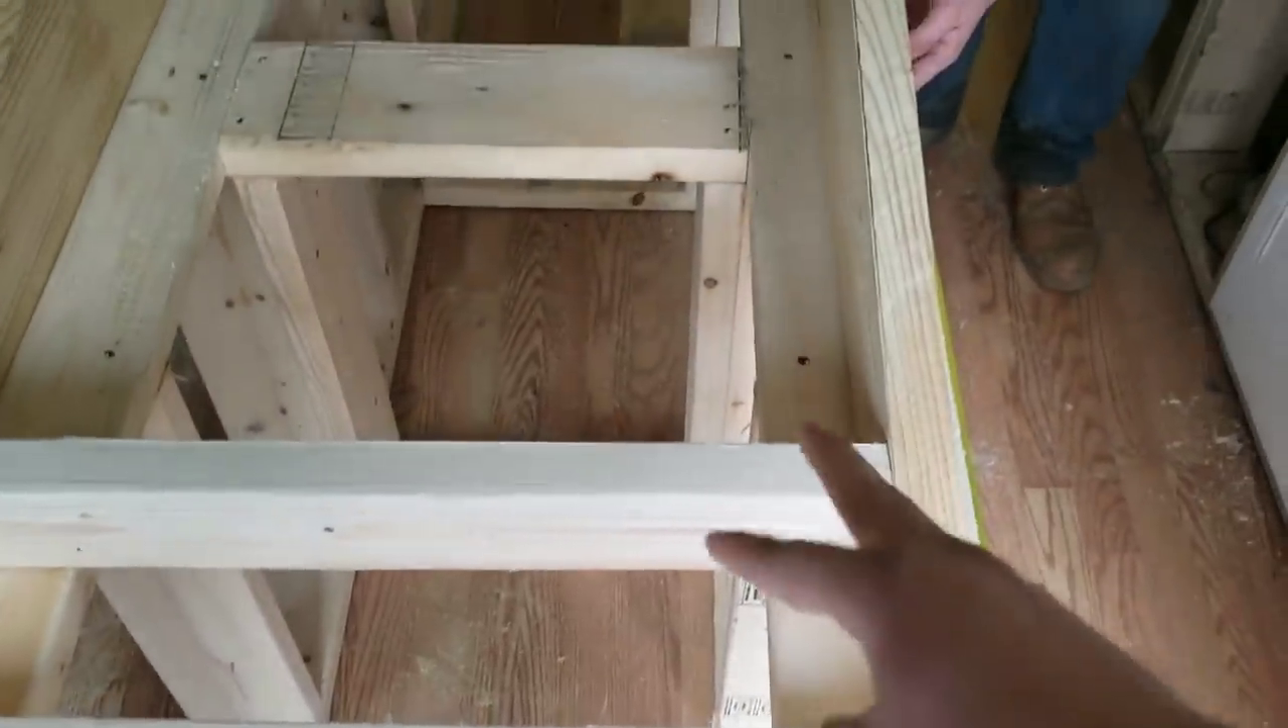So we got the 2x4s in place just to hold the structure.